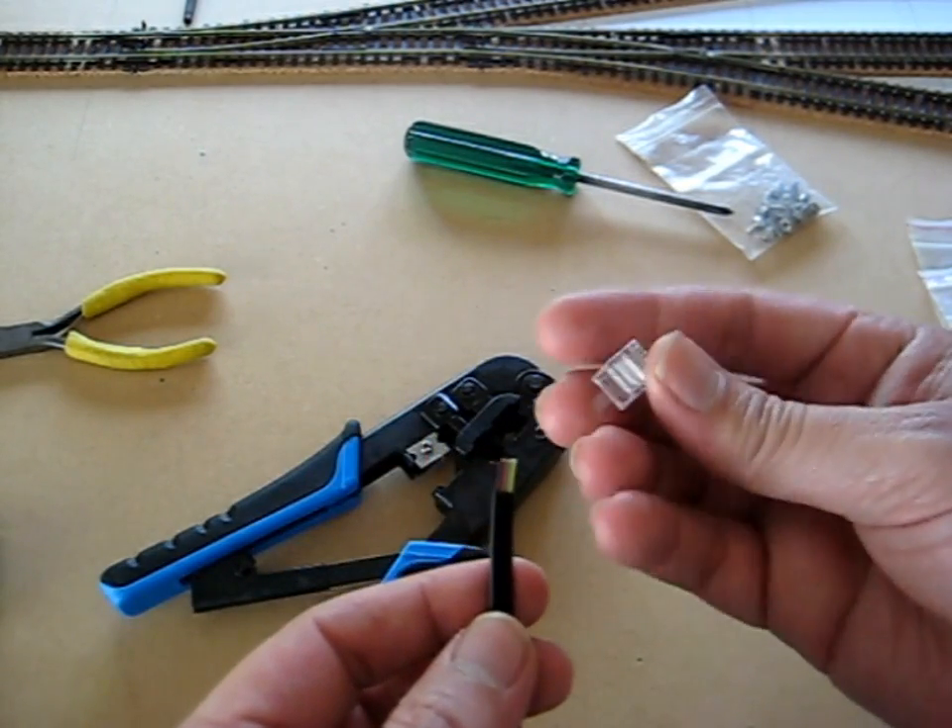Now I've cut the cable to length and all I need to do now is put the plug on to this end.